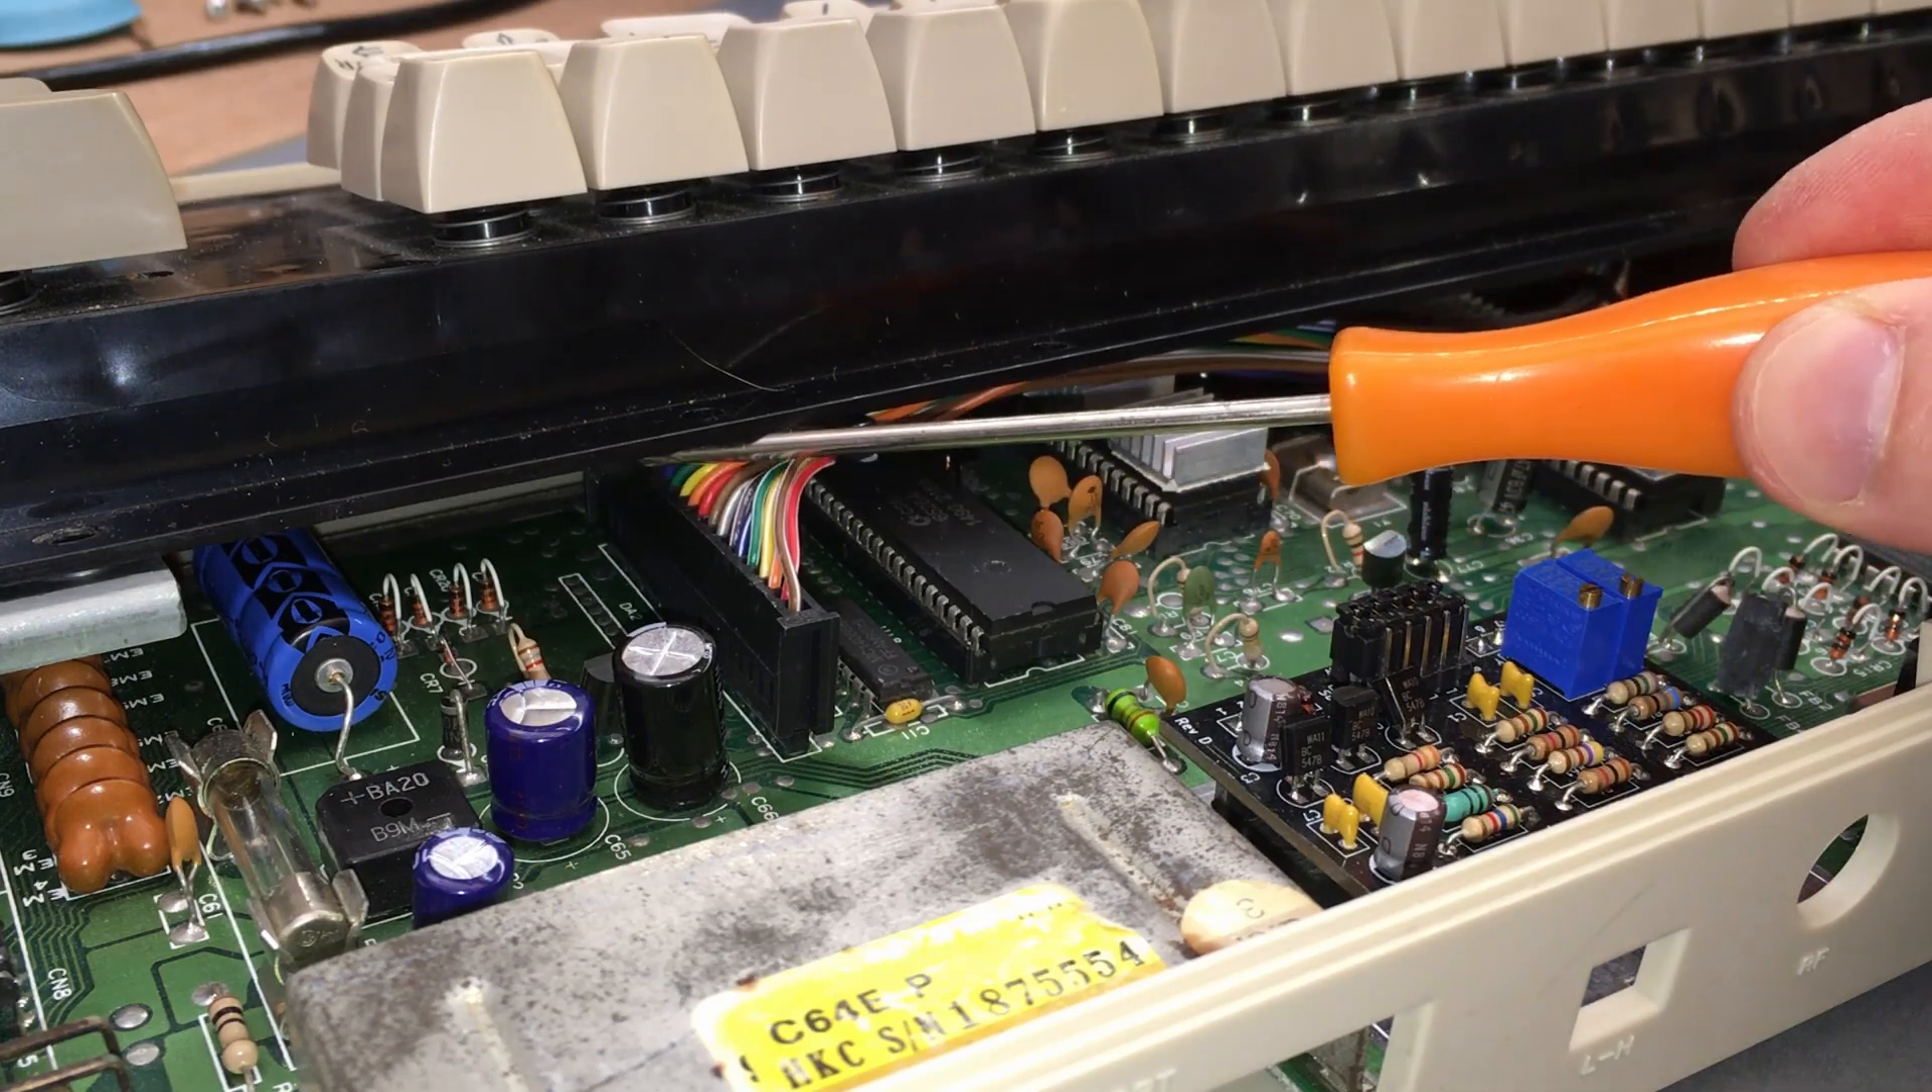Not only that, but the keyboard assembly sits really close to the motherboard, which means we also have a vertical clearance issue.